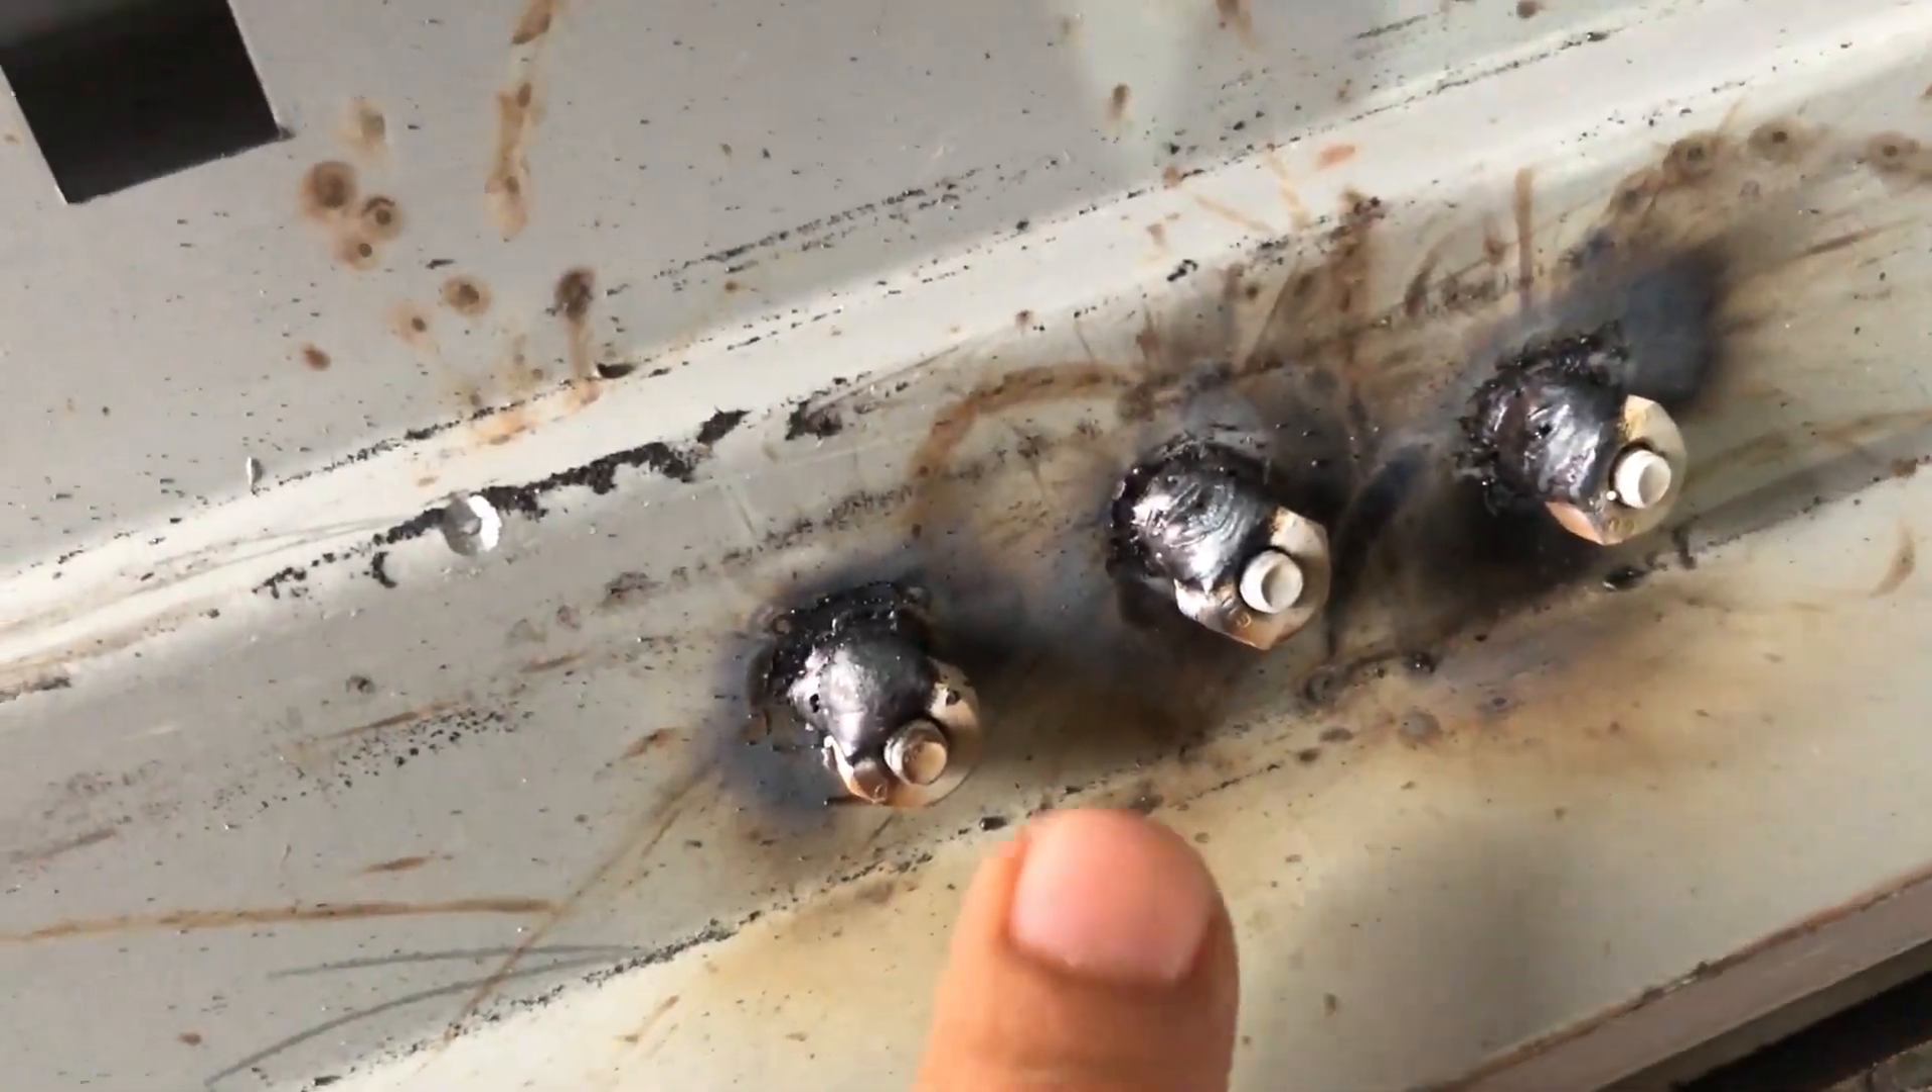यह रही इन नटबोल्ट पर यहां पर वैल्डिंग हो चुकी है।